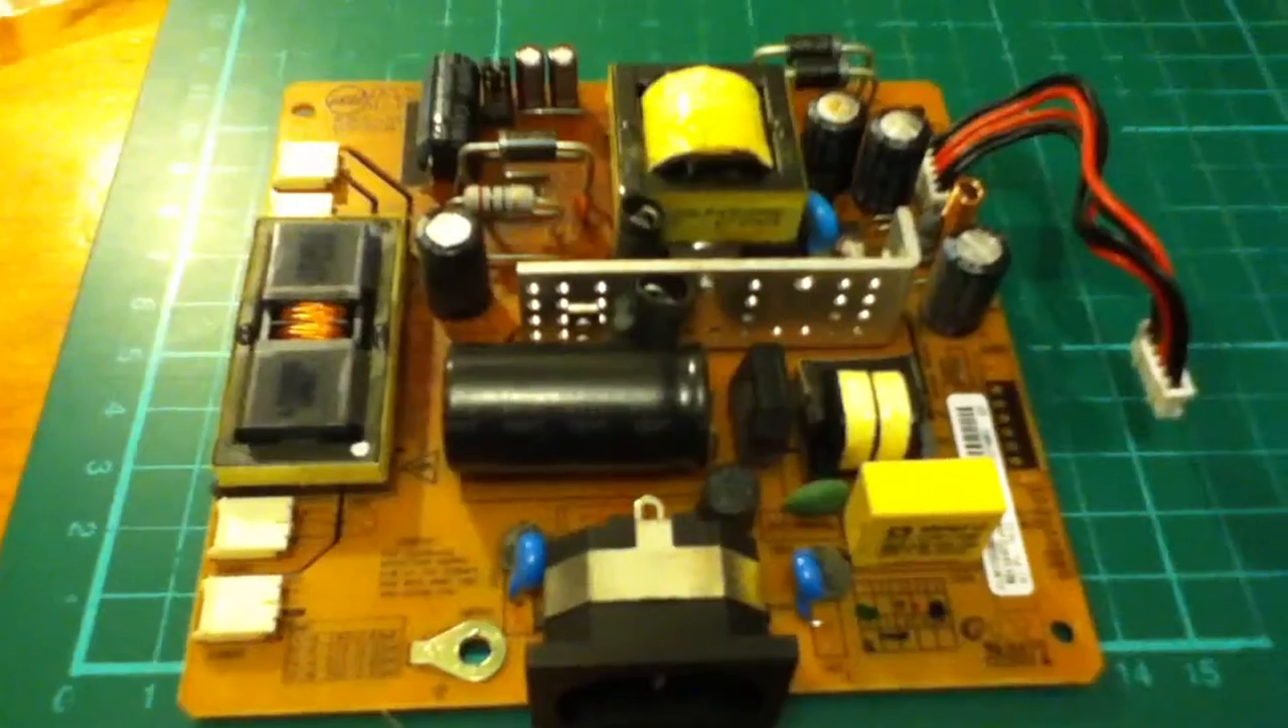So that's the board taken out of the monitor and it's on my bench now and I'm going to start replacing electrolytic capacitors starting with the ones that are obviously damaged.